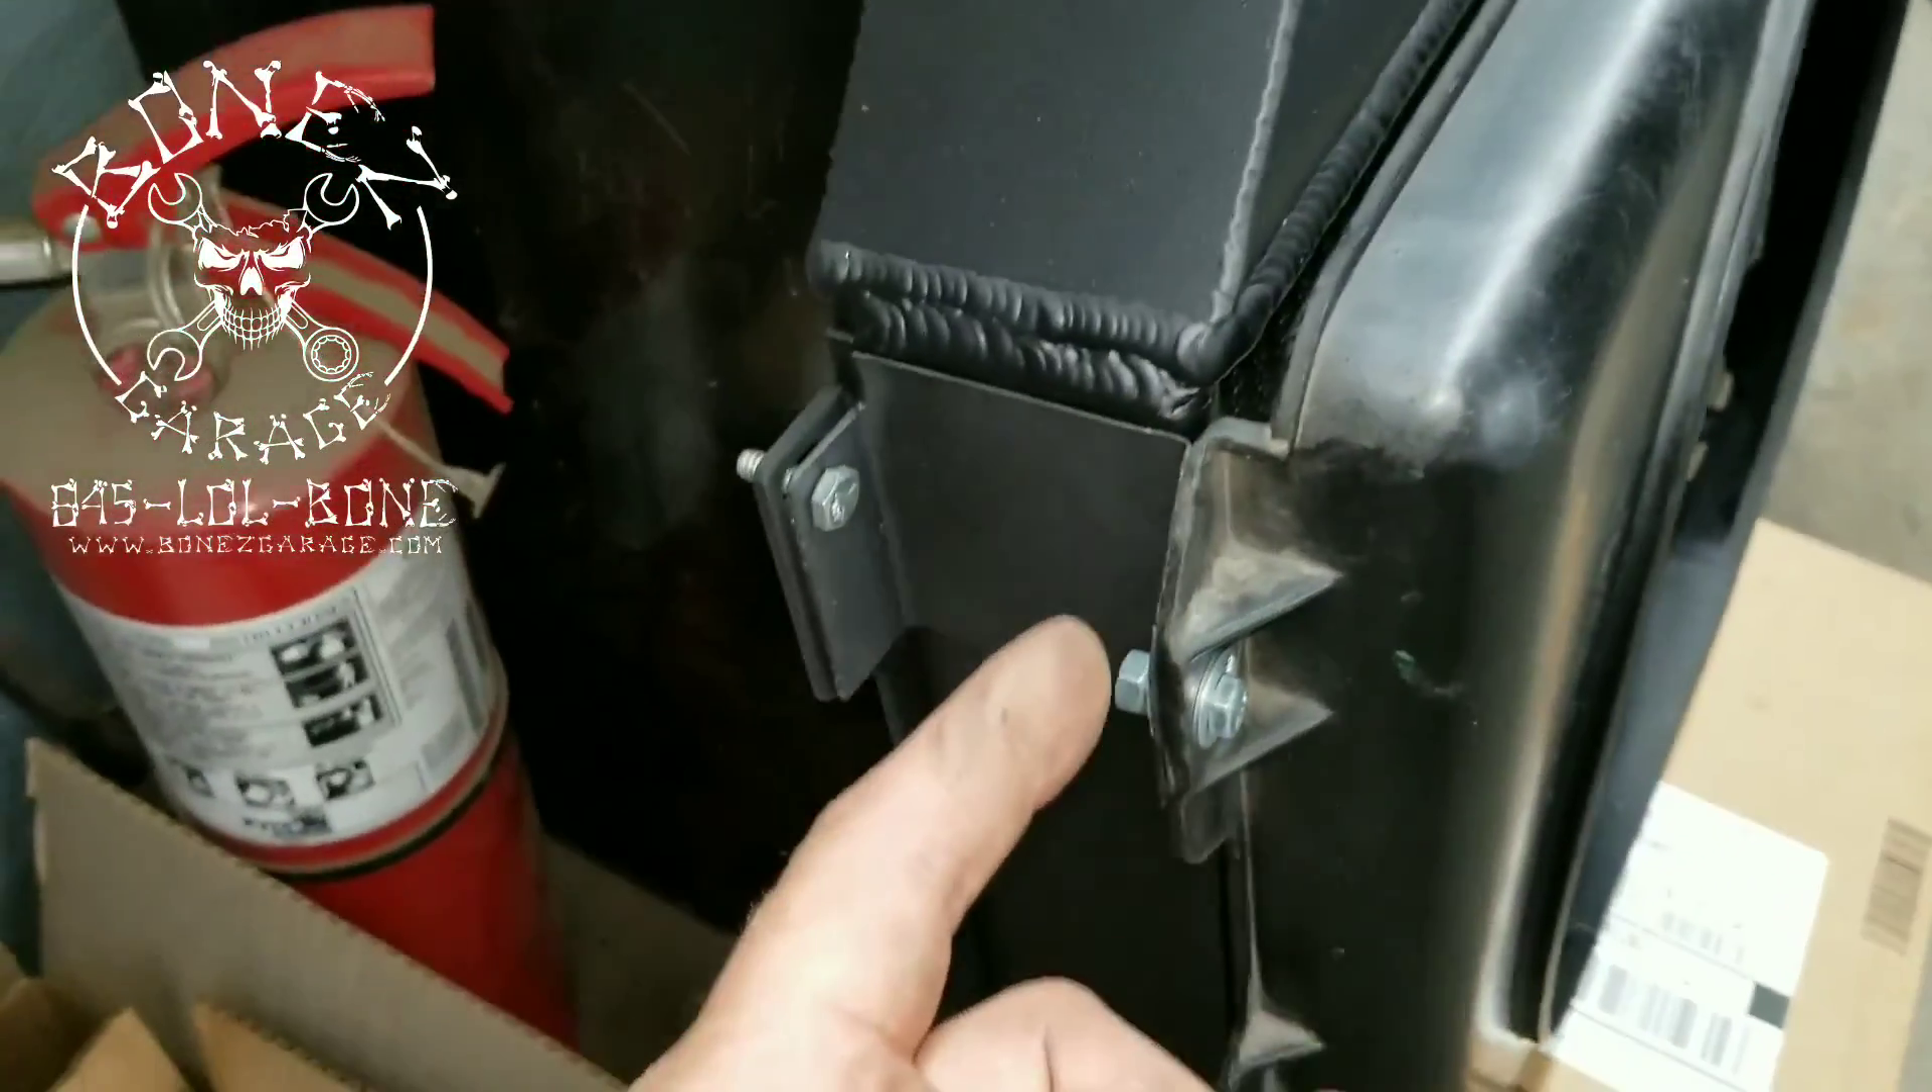We made these brackets here to hold the fan shroud on.